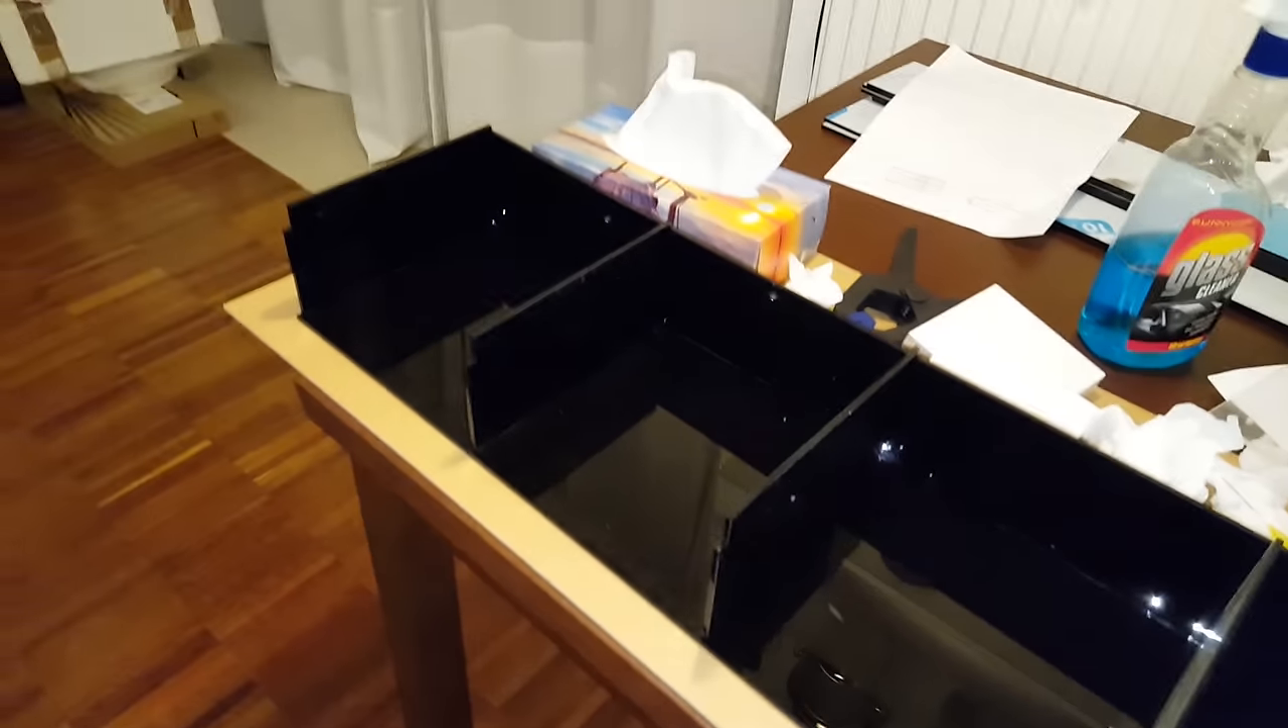I already got the back glued and all the dividers as you can see so it's looking pretty good.